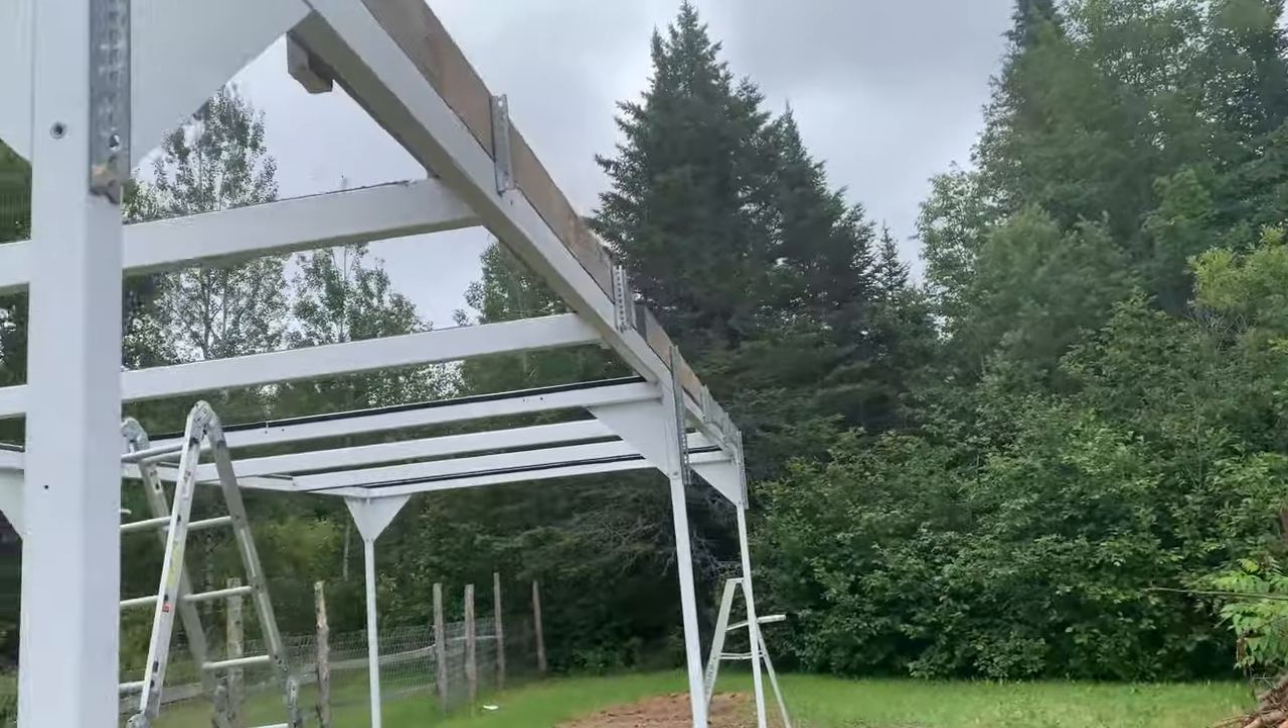So we've got our four by four beam up.